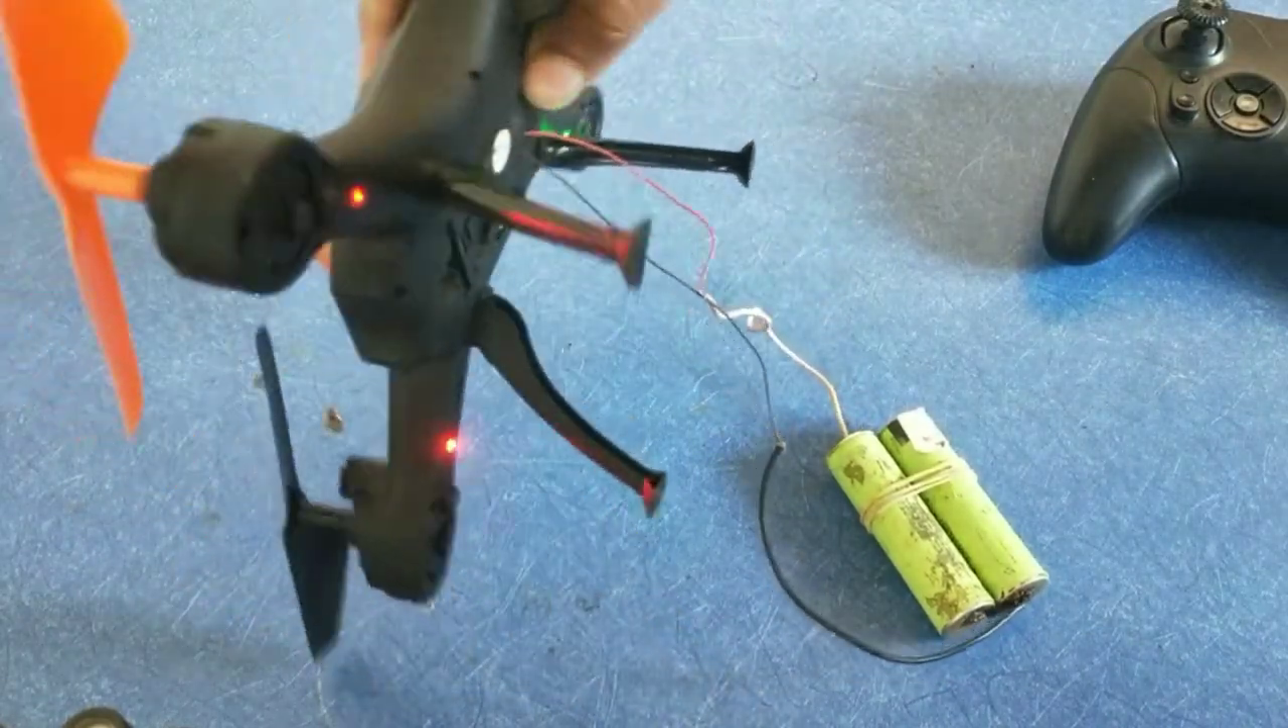अब यहां पर दो दो बैटरी लगा दिए।